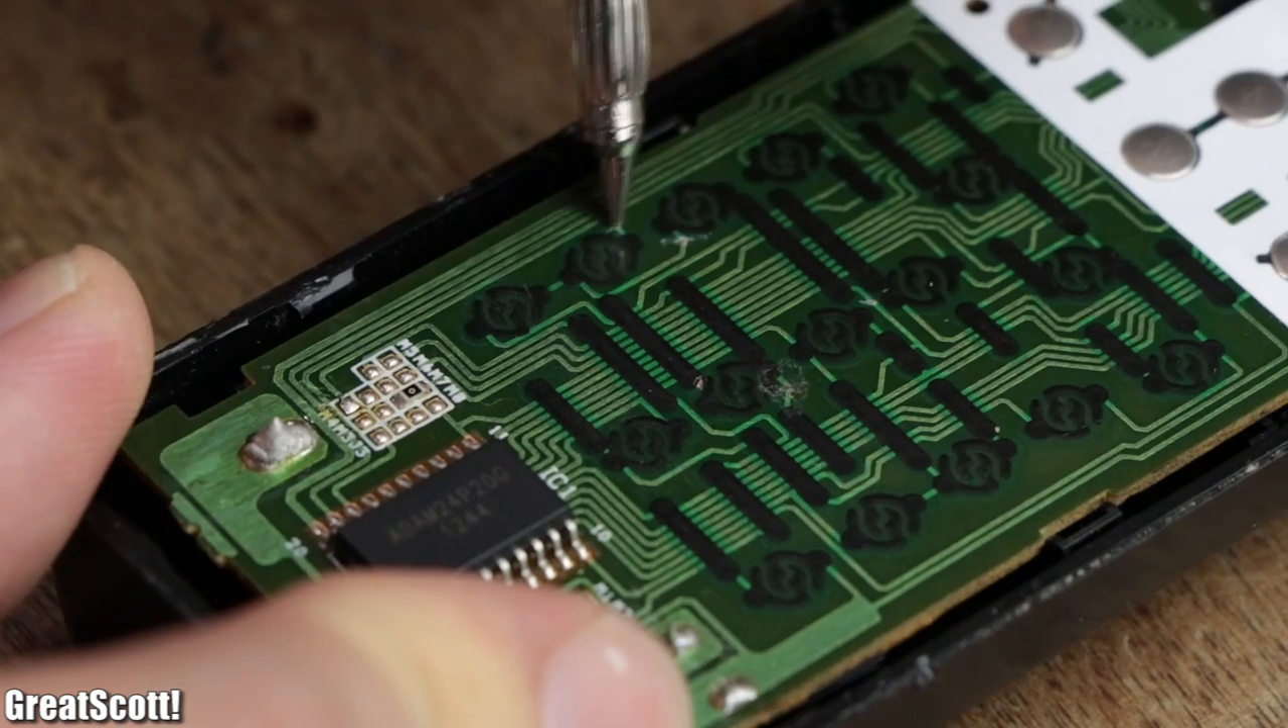On the inside, I removed the rubber keypad to reveal a big switch matrix, which connects to an ADAM24P20 remote control transmitter.